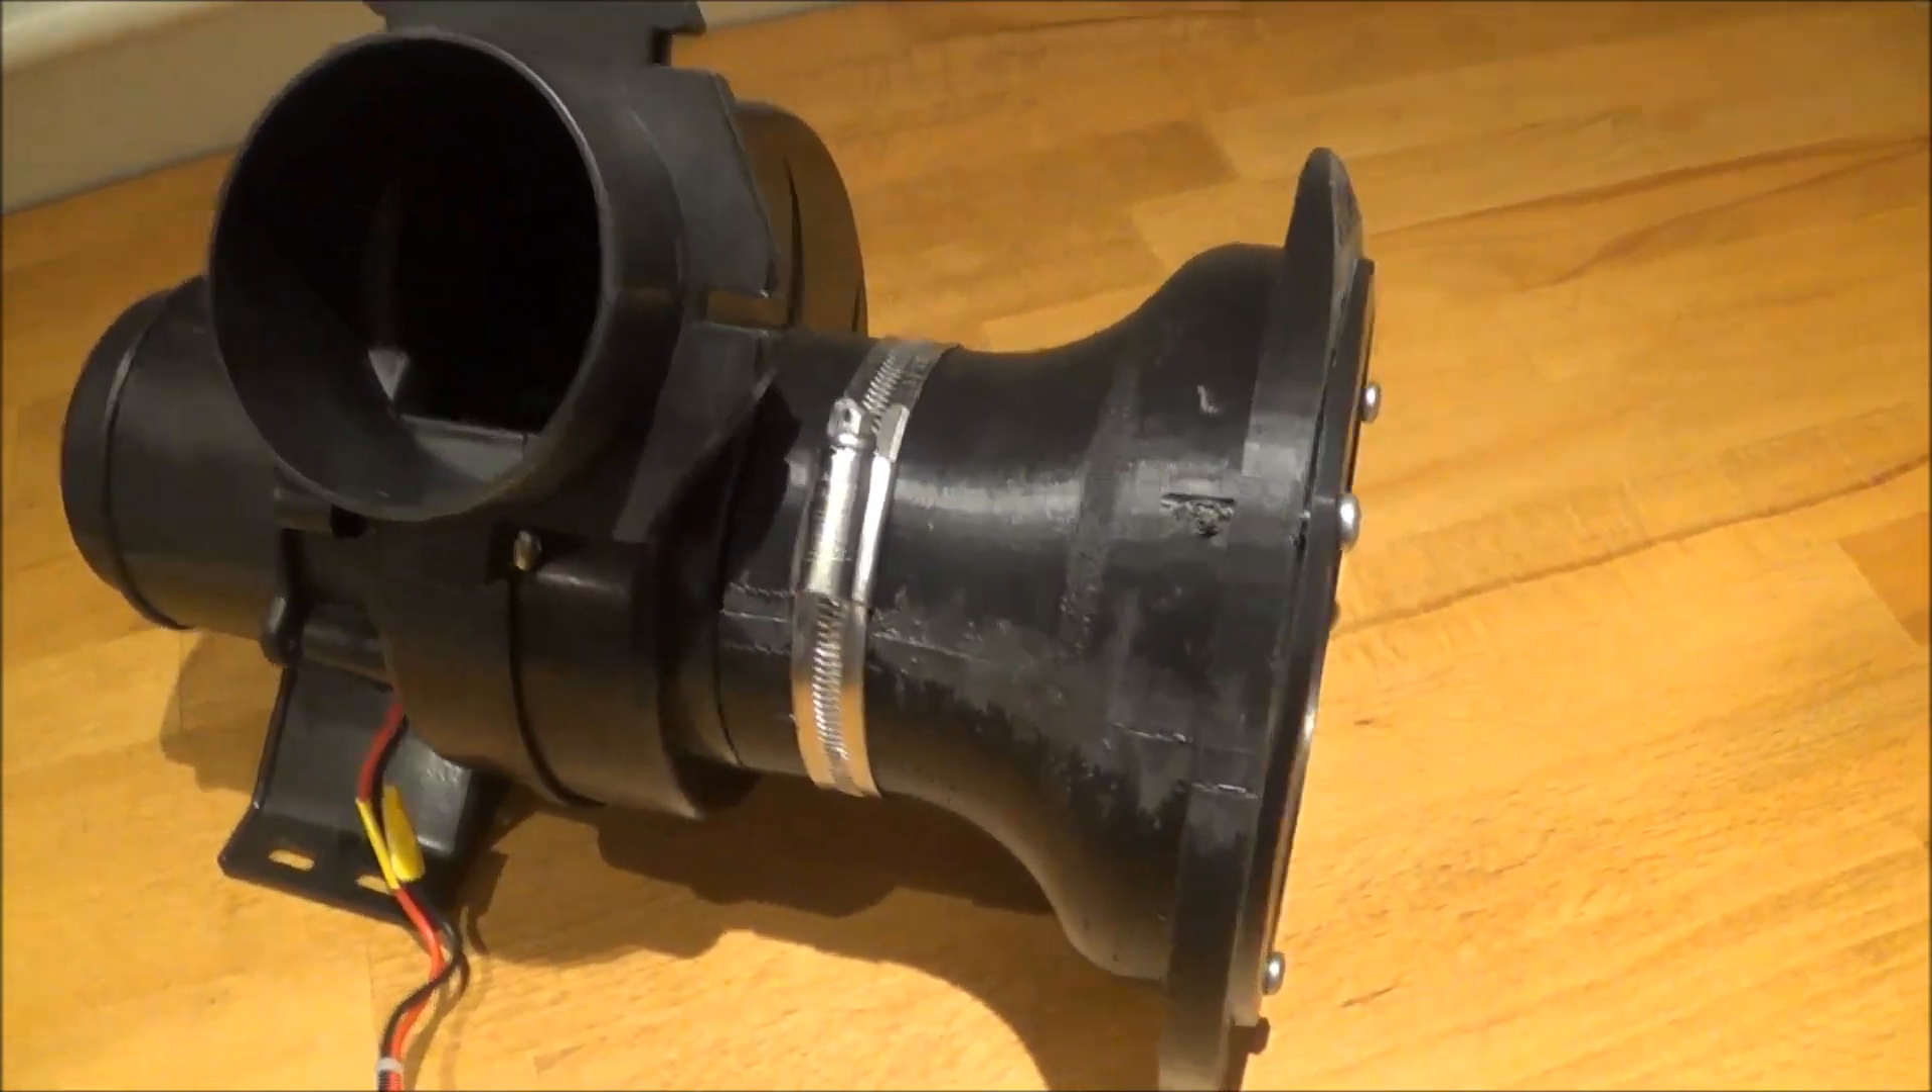I've connected the adapter duct and the blower up.